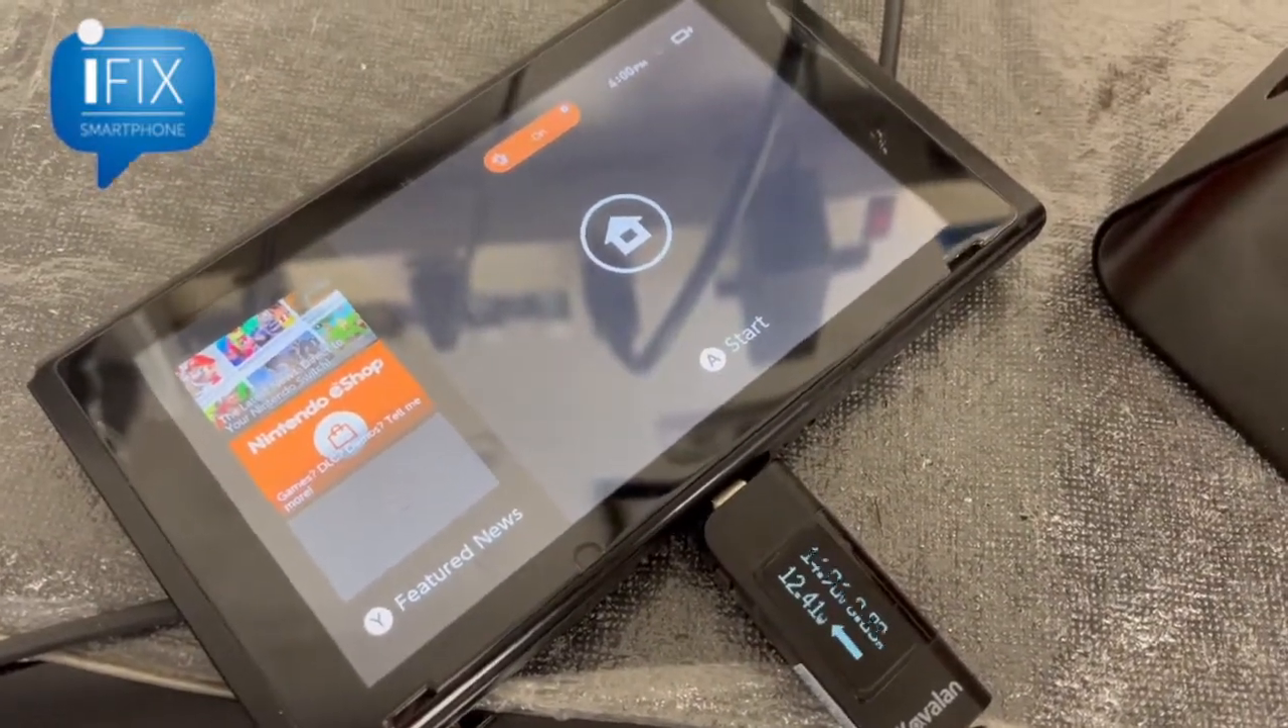Okay the uh switch has been fully assembled.